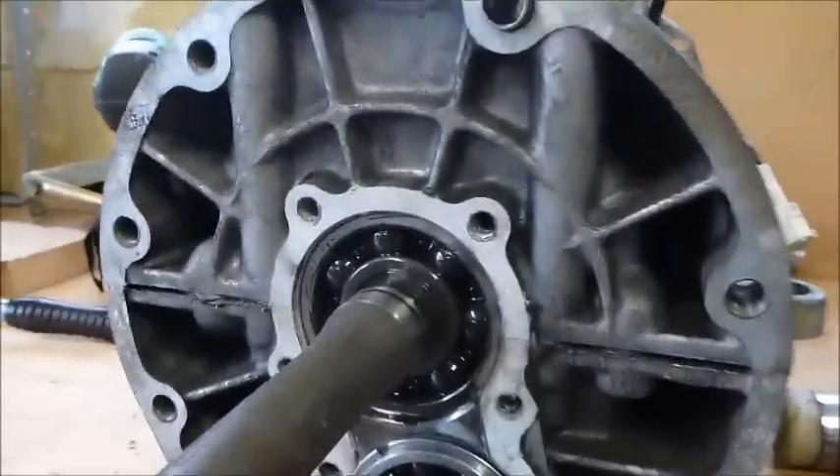That's the input bearing cover removed there and you can see here the amount of movement in that bearing.